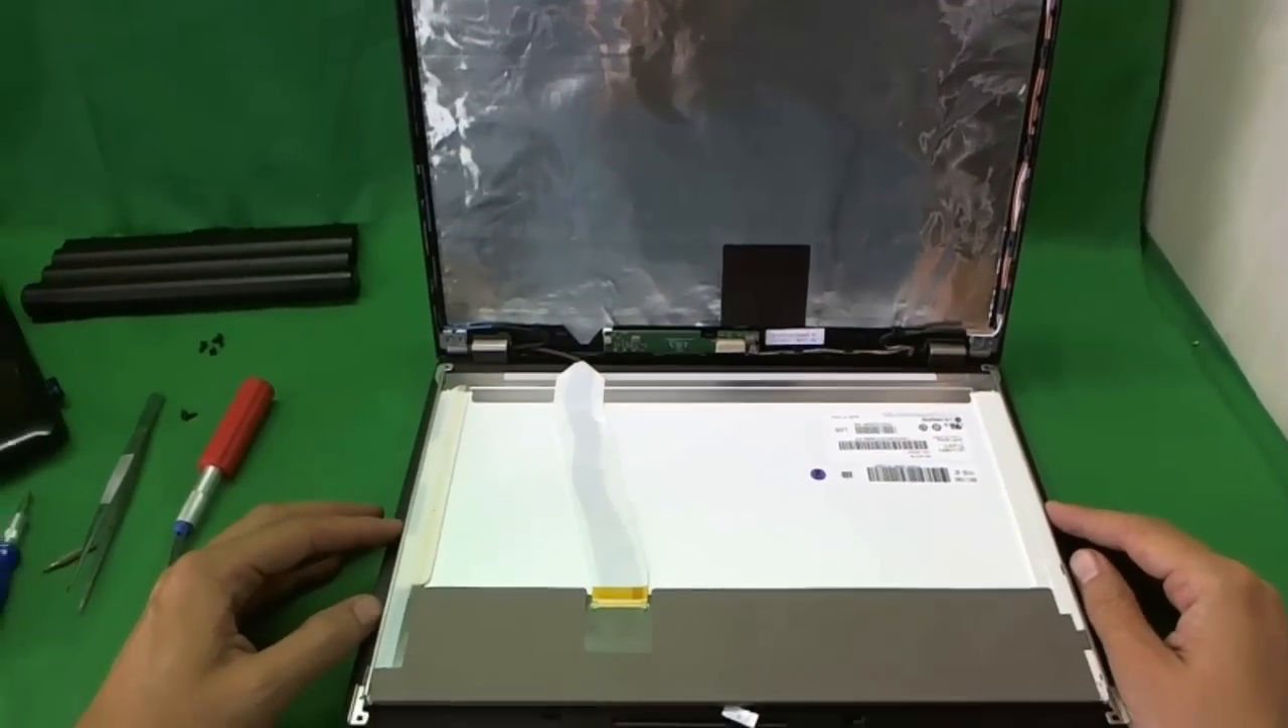The screen is out. The last thing we have to do is remove the connector.